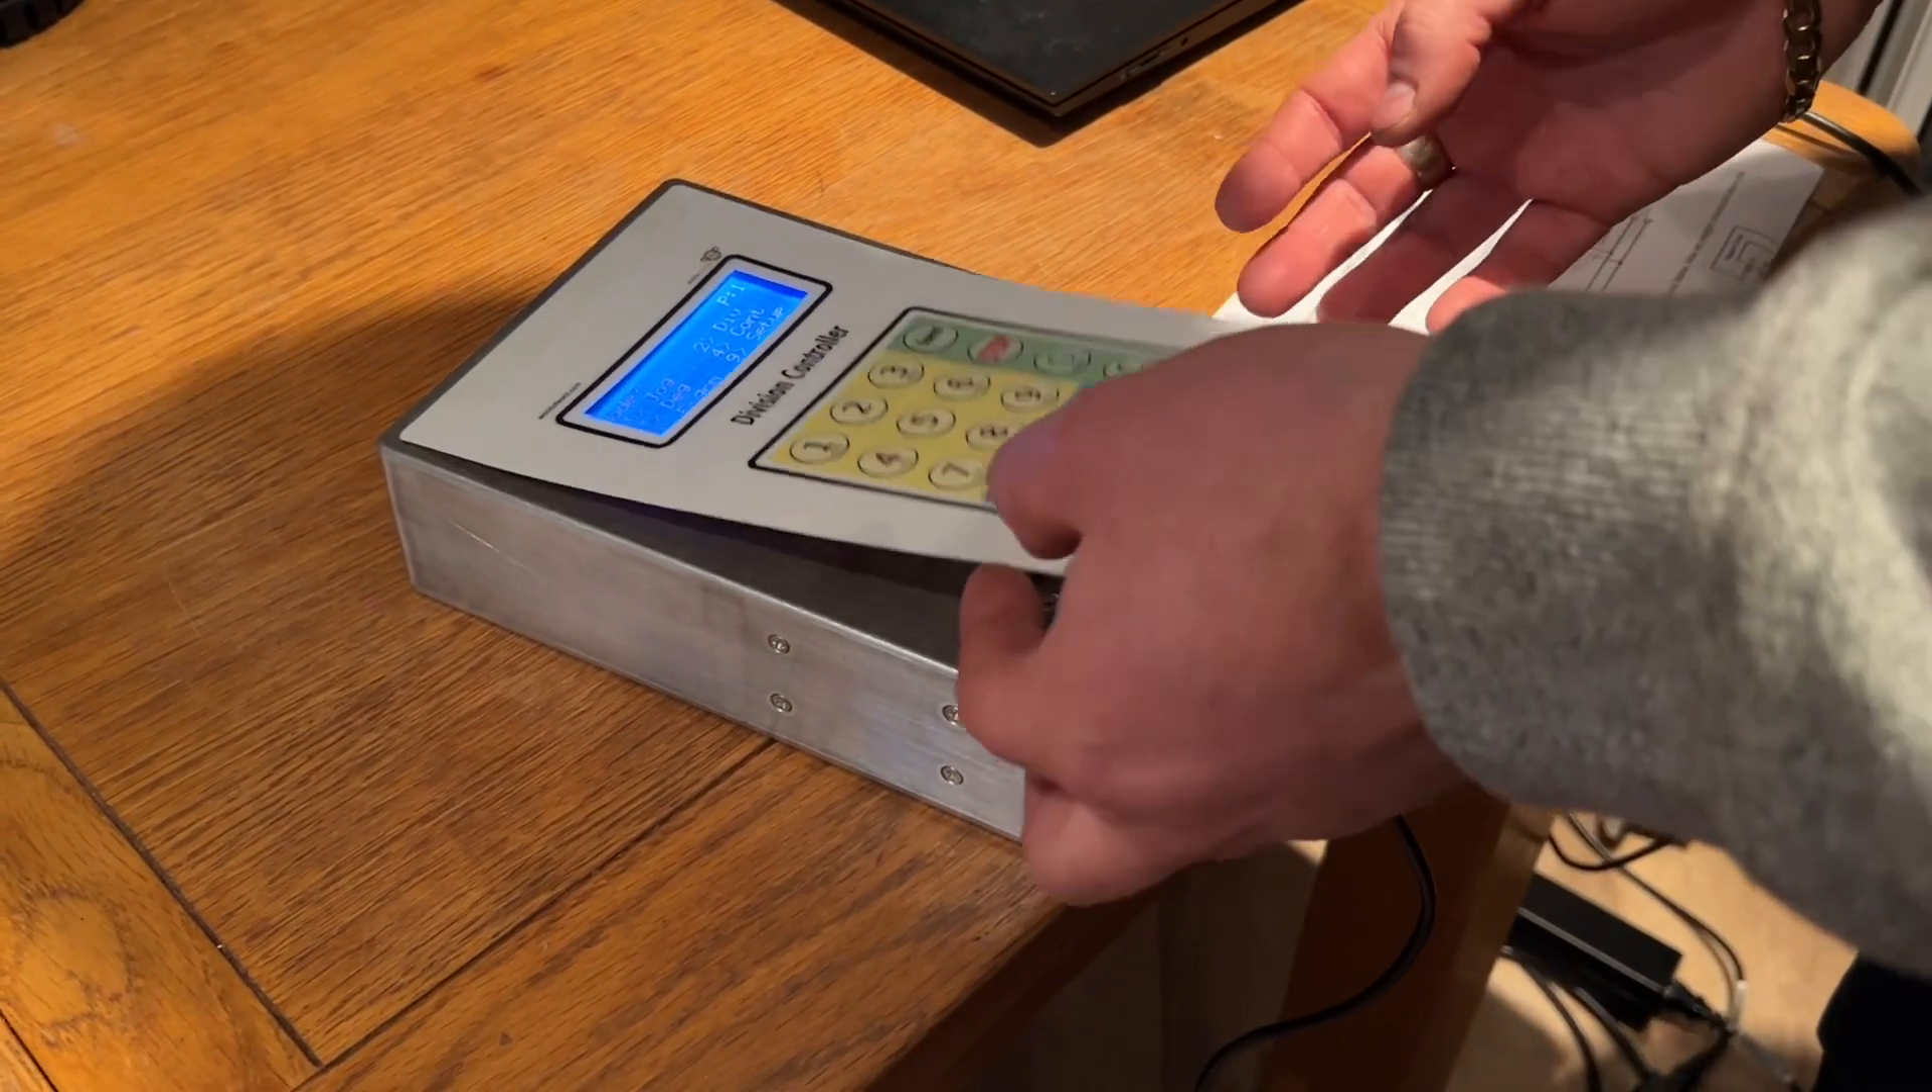The window's perfectly sized for the screen.